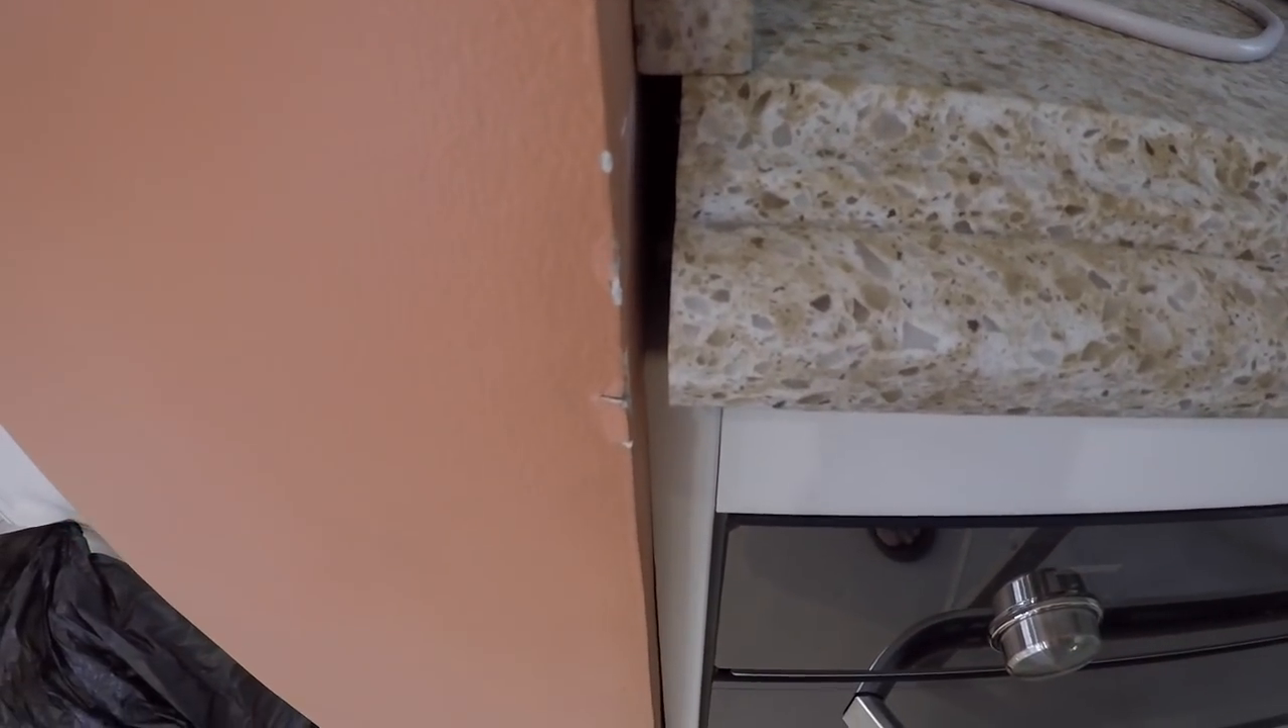When they did the countertop, the countertop is supposed to go all the way to the wall. They left this huge gap over here, and normally they could have adjusted from that end.